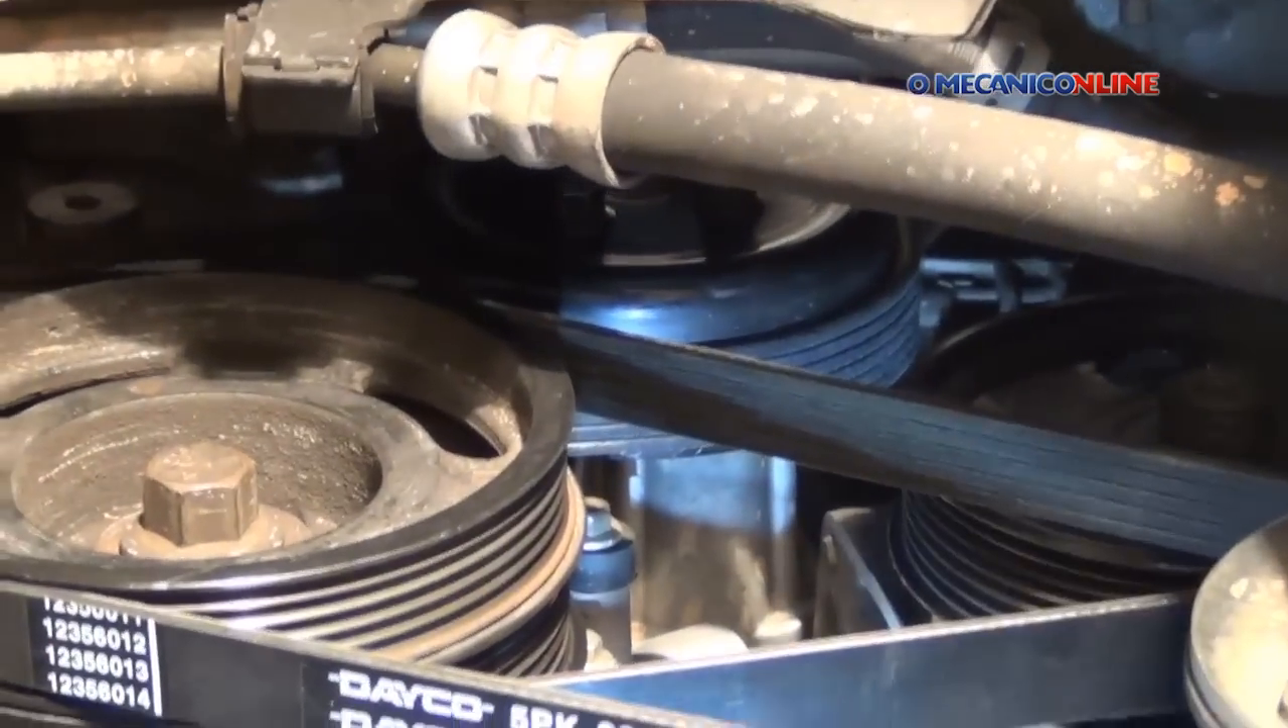Conferido a canaleta, instalado, tudo ok. Procedimento de montagem da correia, finalizado.